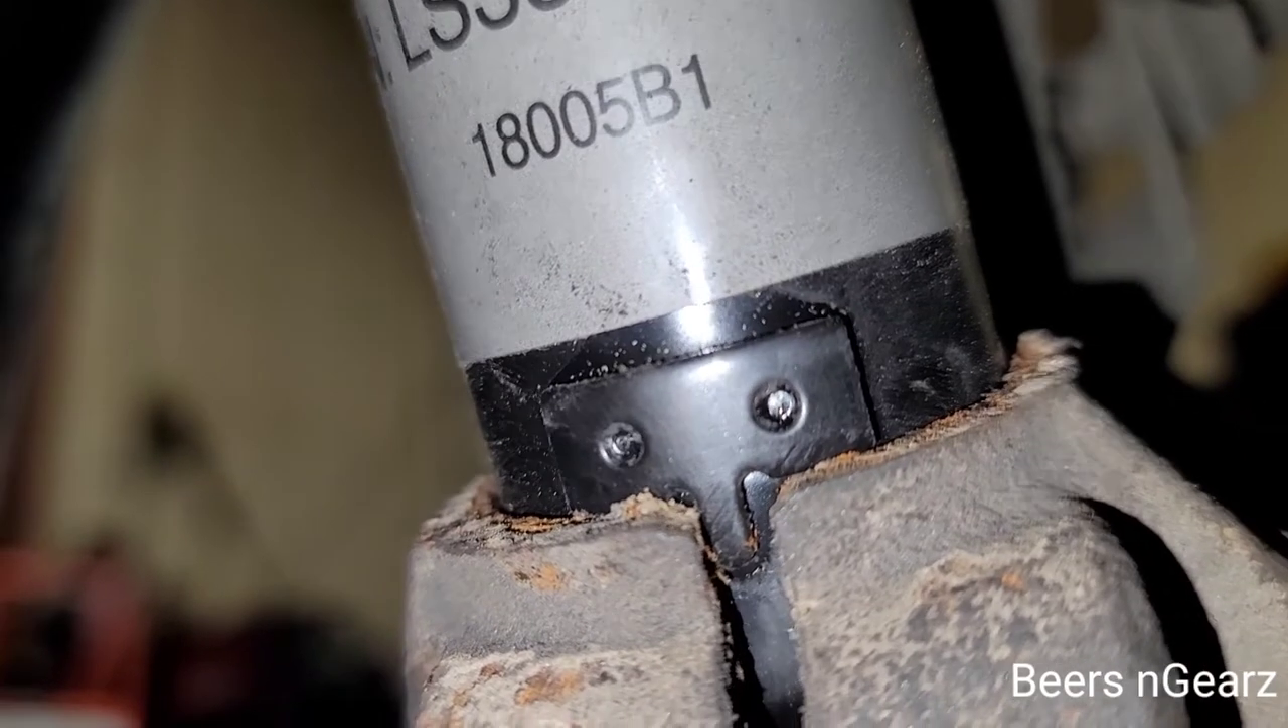We've got the tab between the pinch bolt.